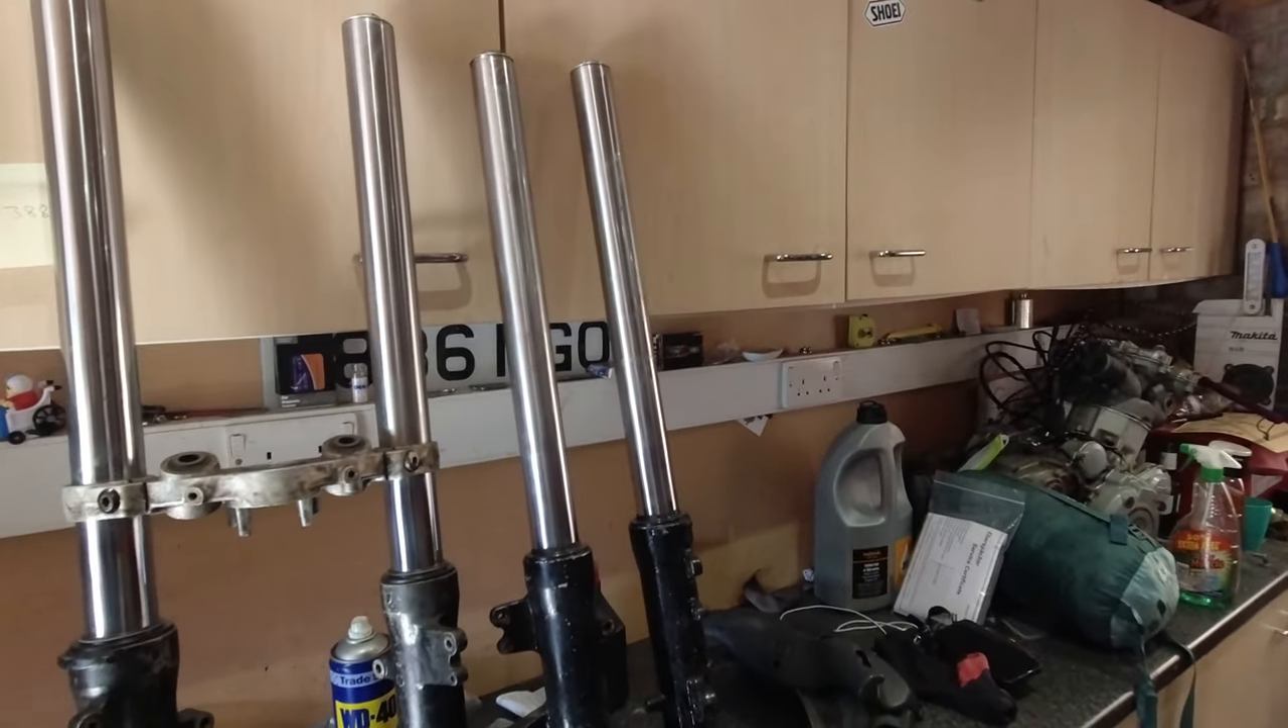It's about 40 minutes later, the front end's stripped out, and I've got the old forks out.